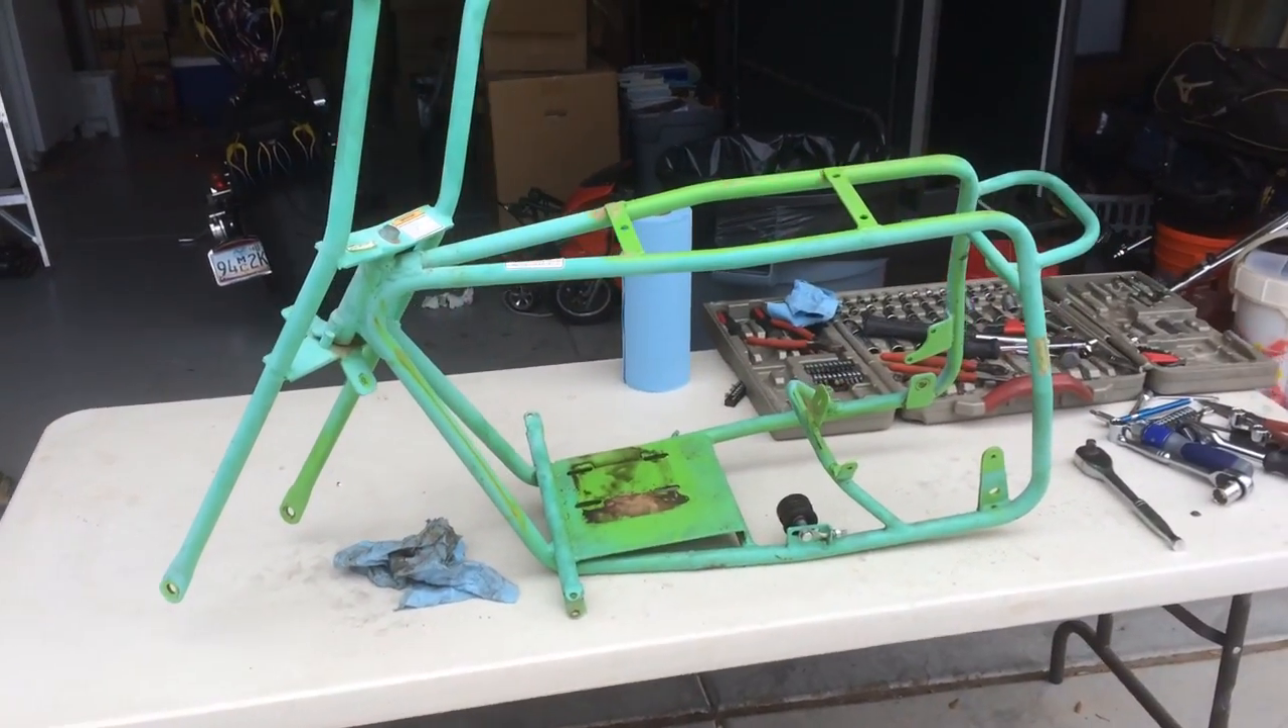The wheels are off, they were pretty easy.